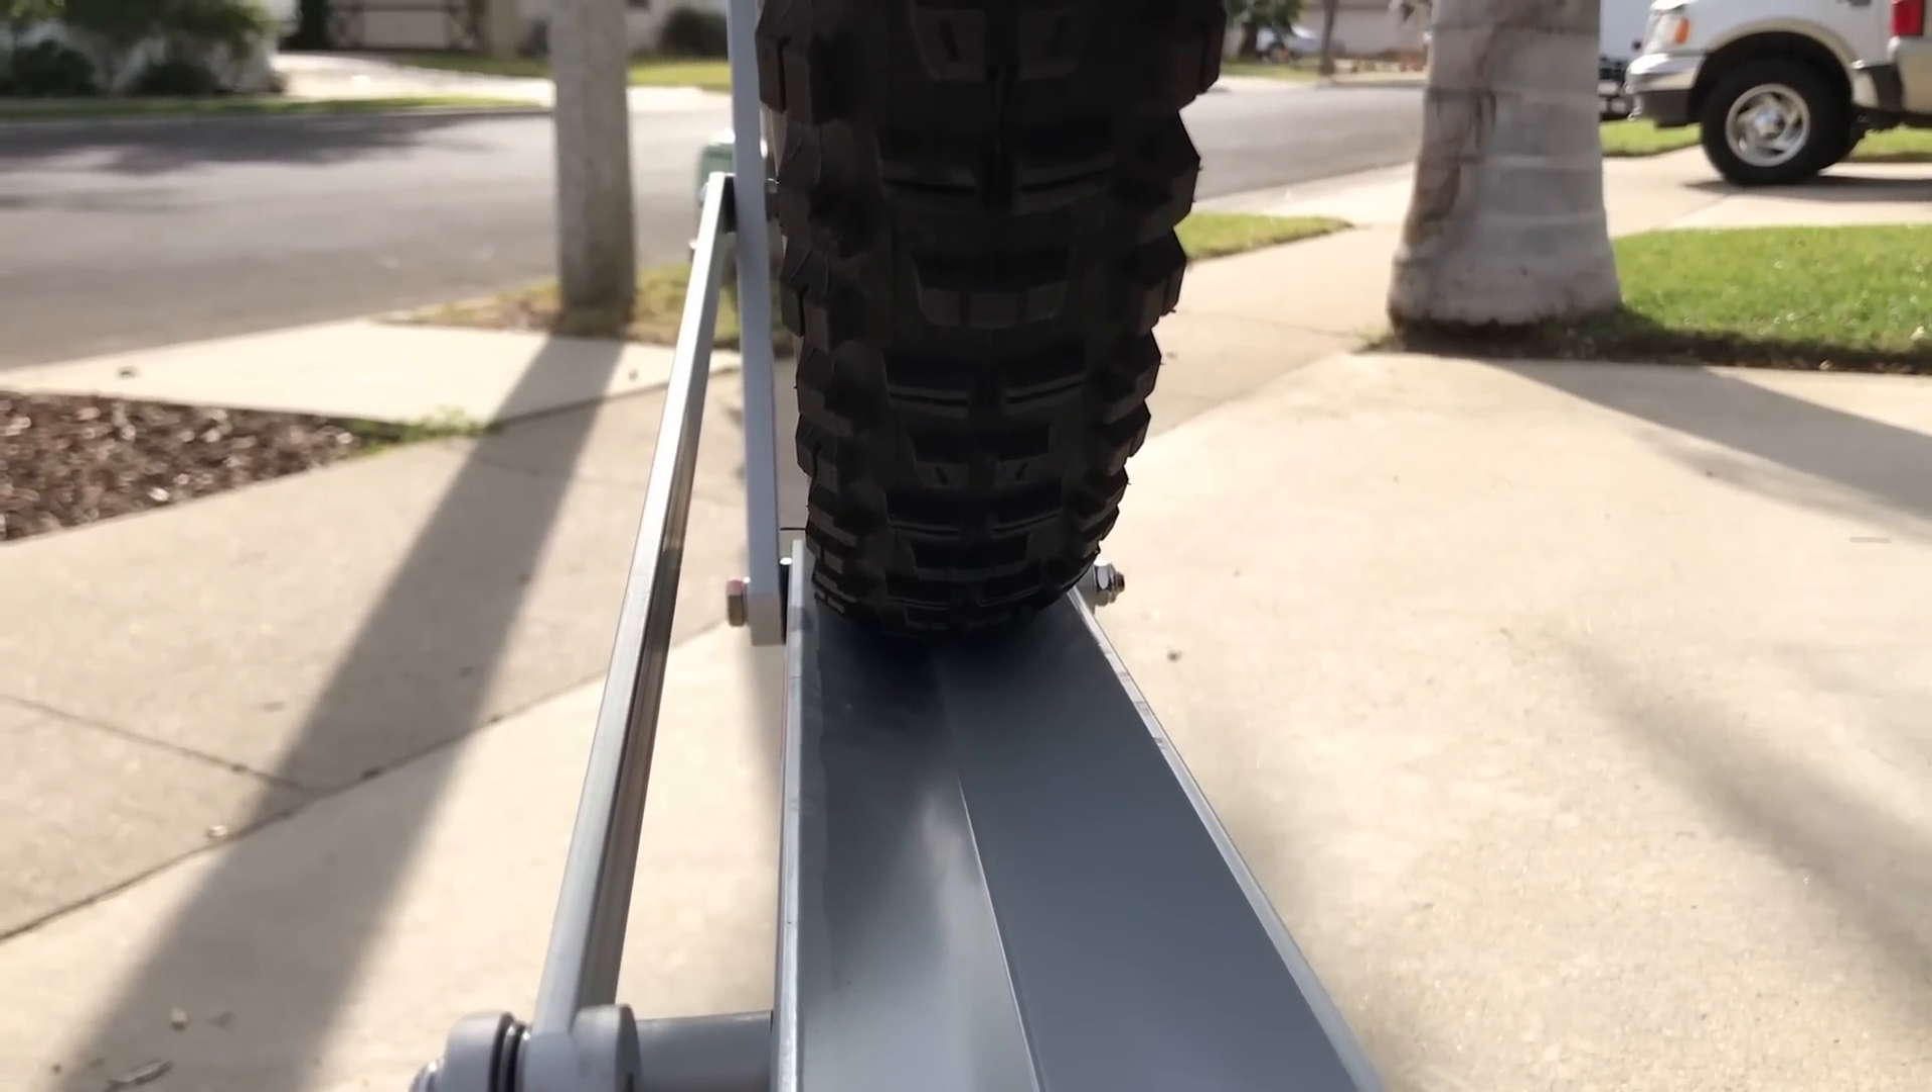You can kind of see how the um the tire sits right inside of that tray and it's uh it's wedged in there well.